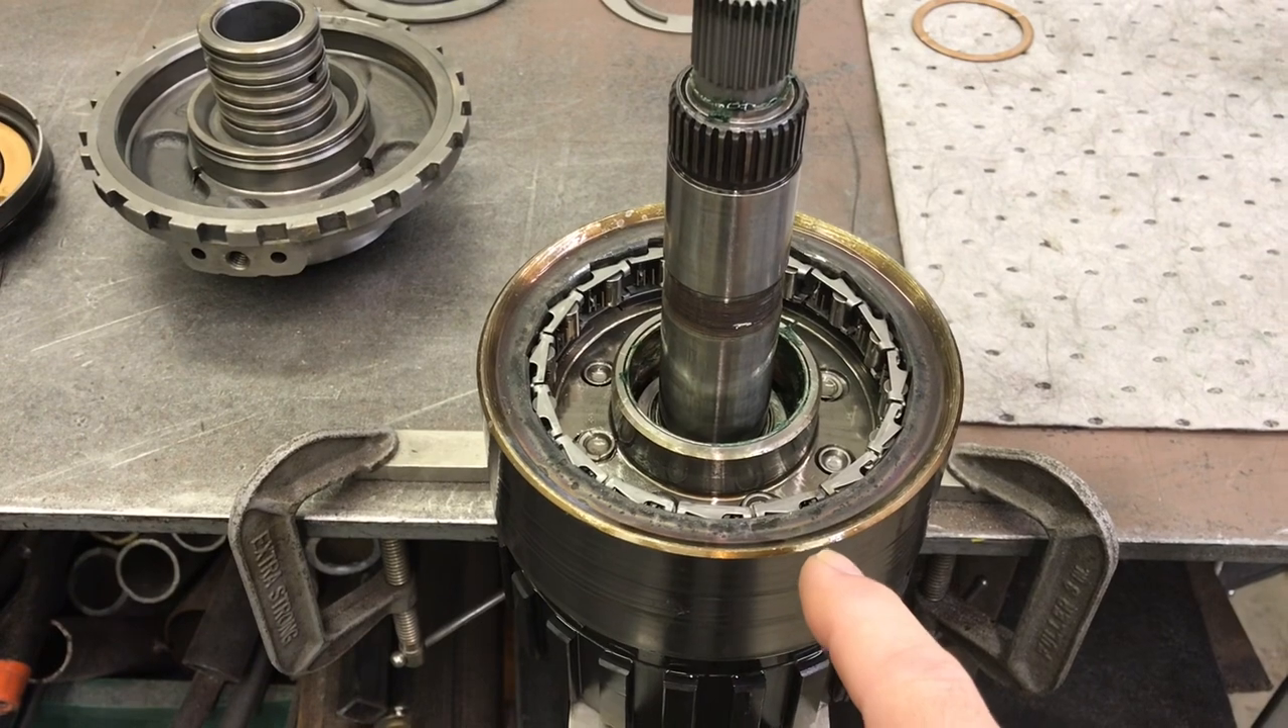I installed the low roller clutch or sprag, technically a low roller clutch, into the reaction carrier.